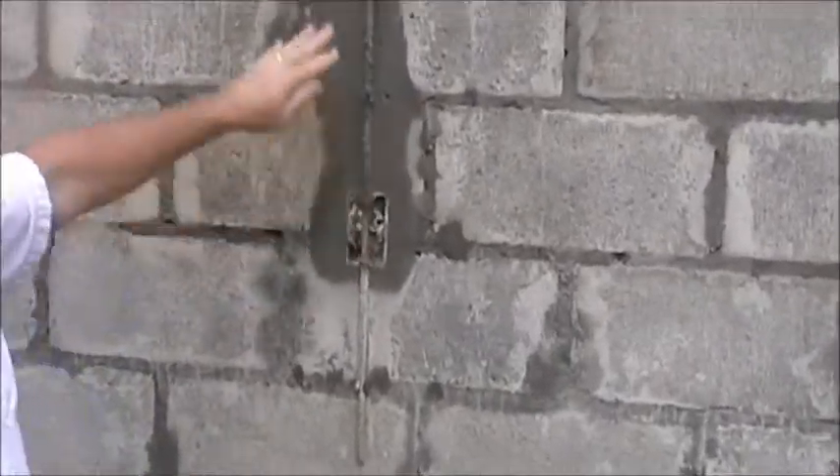As you can see here they have the switch box positioned in here and held in place while the concrete dries and that's where the conduit comes down.